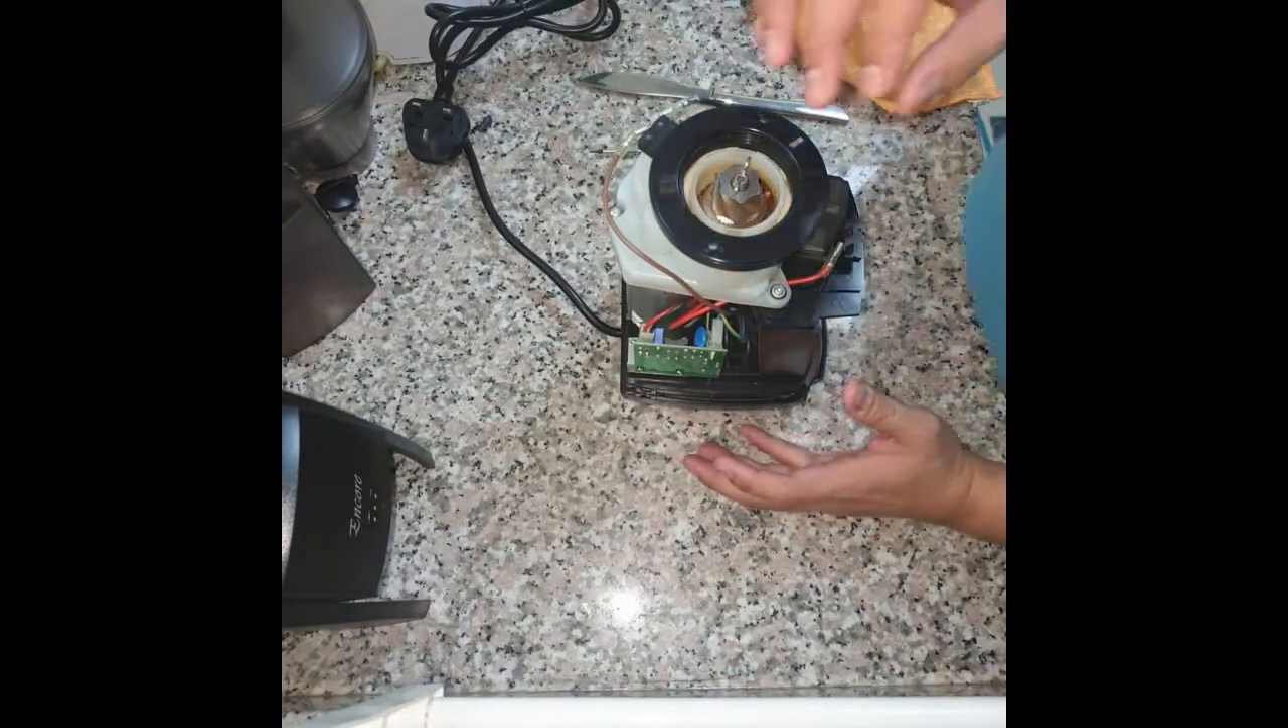Then right there we took off the cover of the grinder.